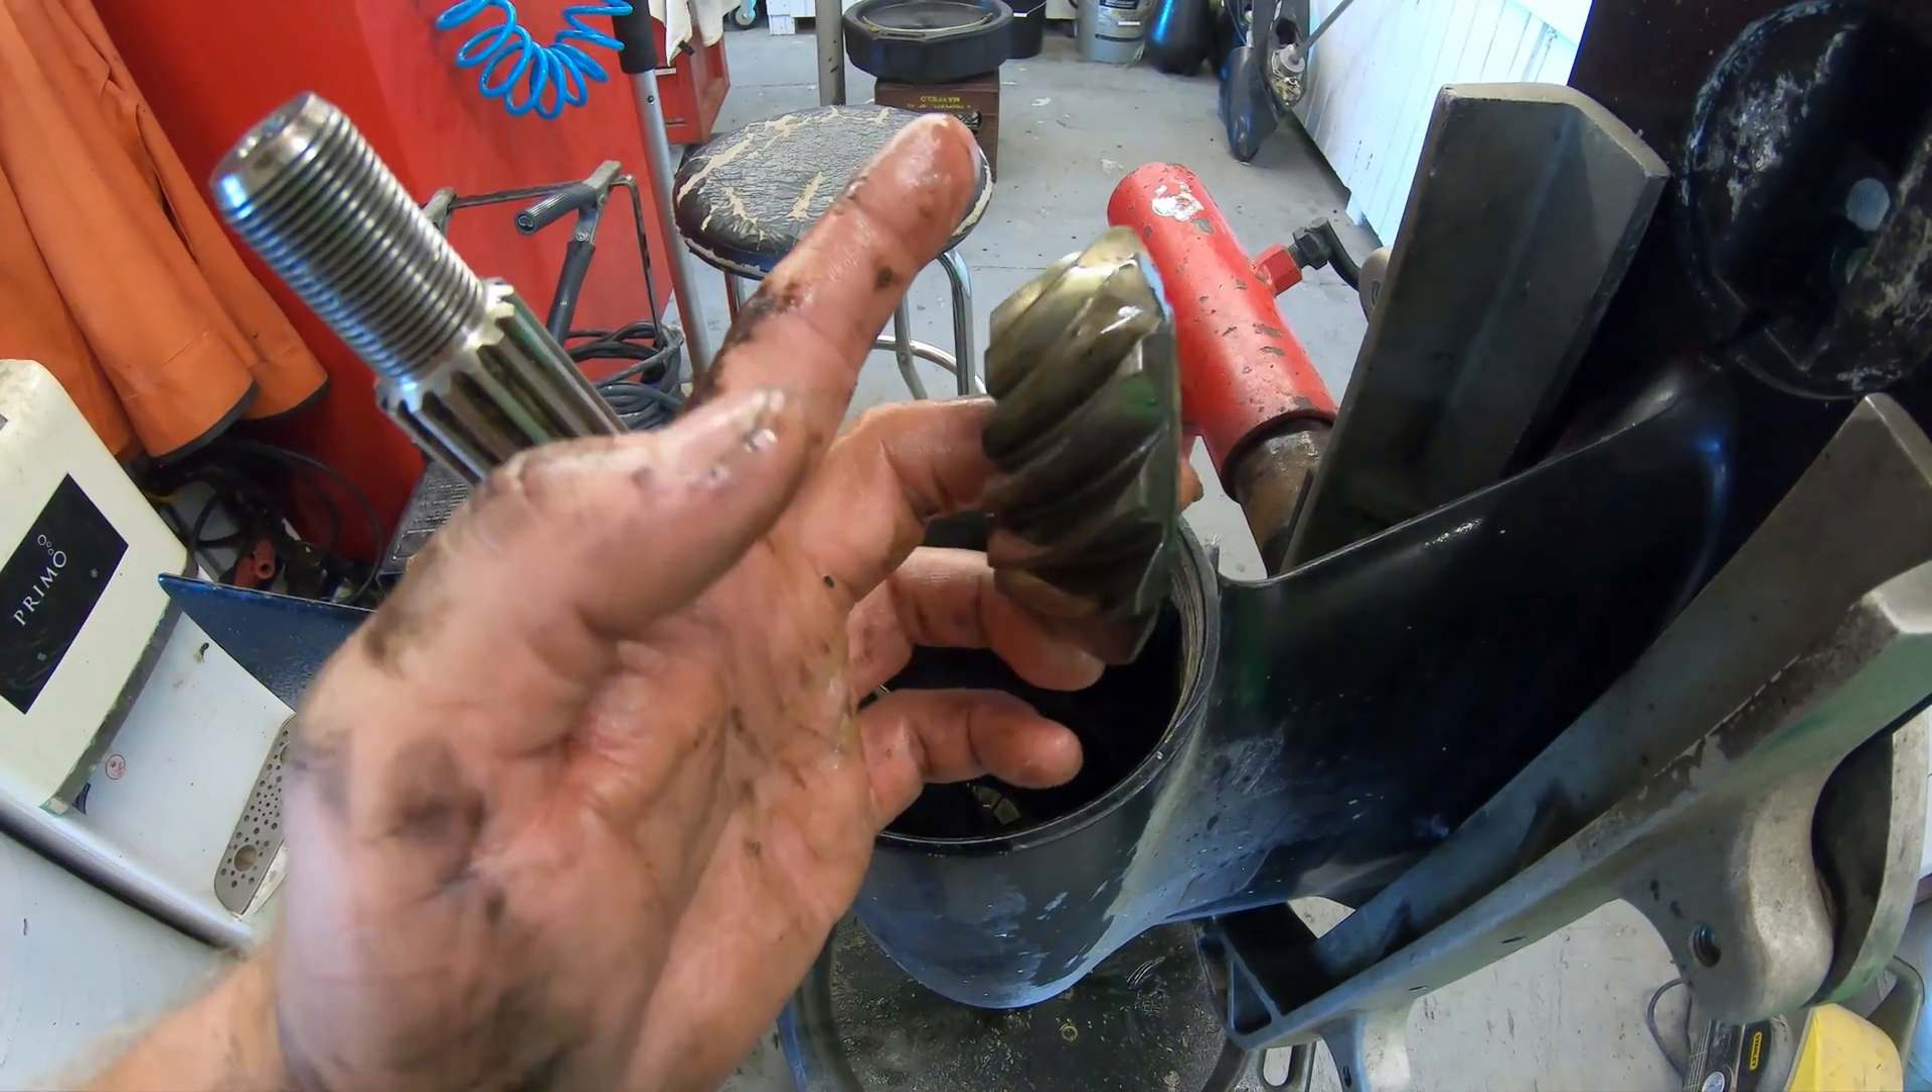But moving on with our gear case here though with the pinion nut off we can pull out on the drive shaft like this to get the pinion gear off.